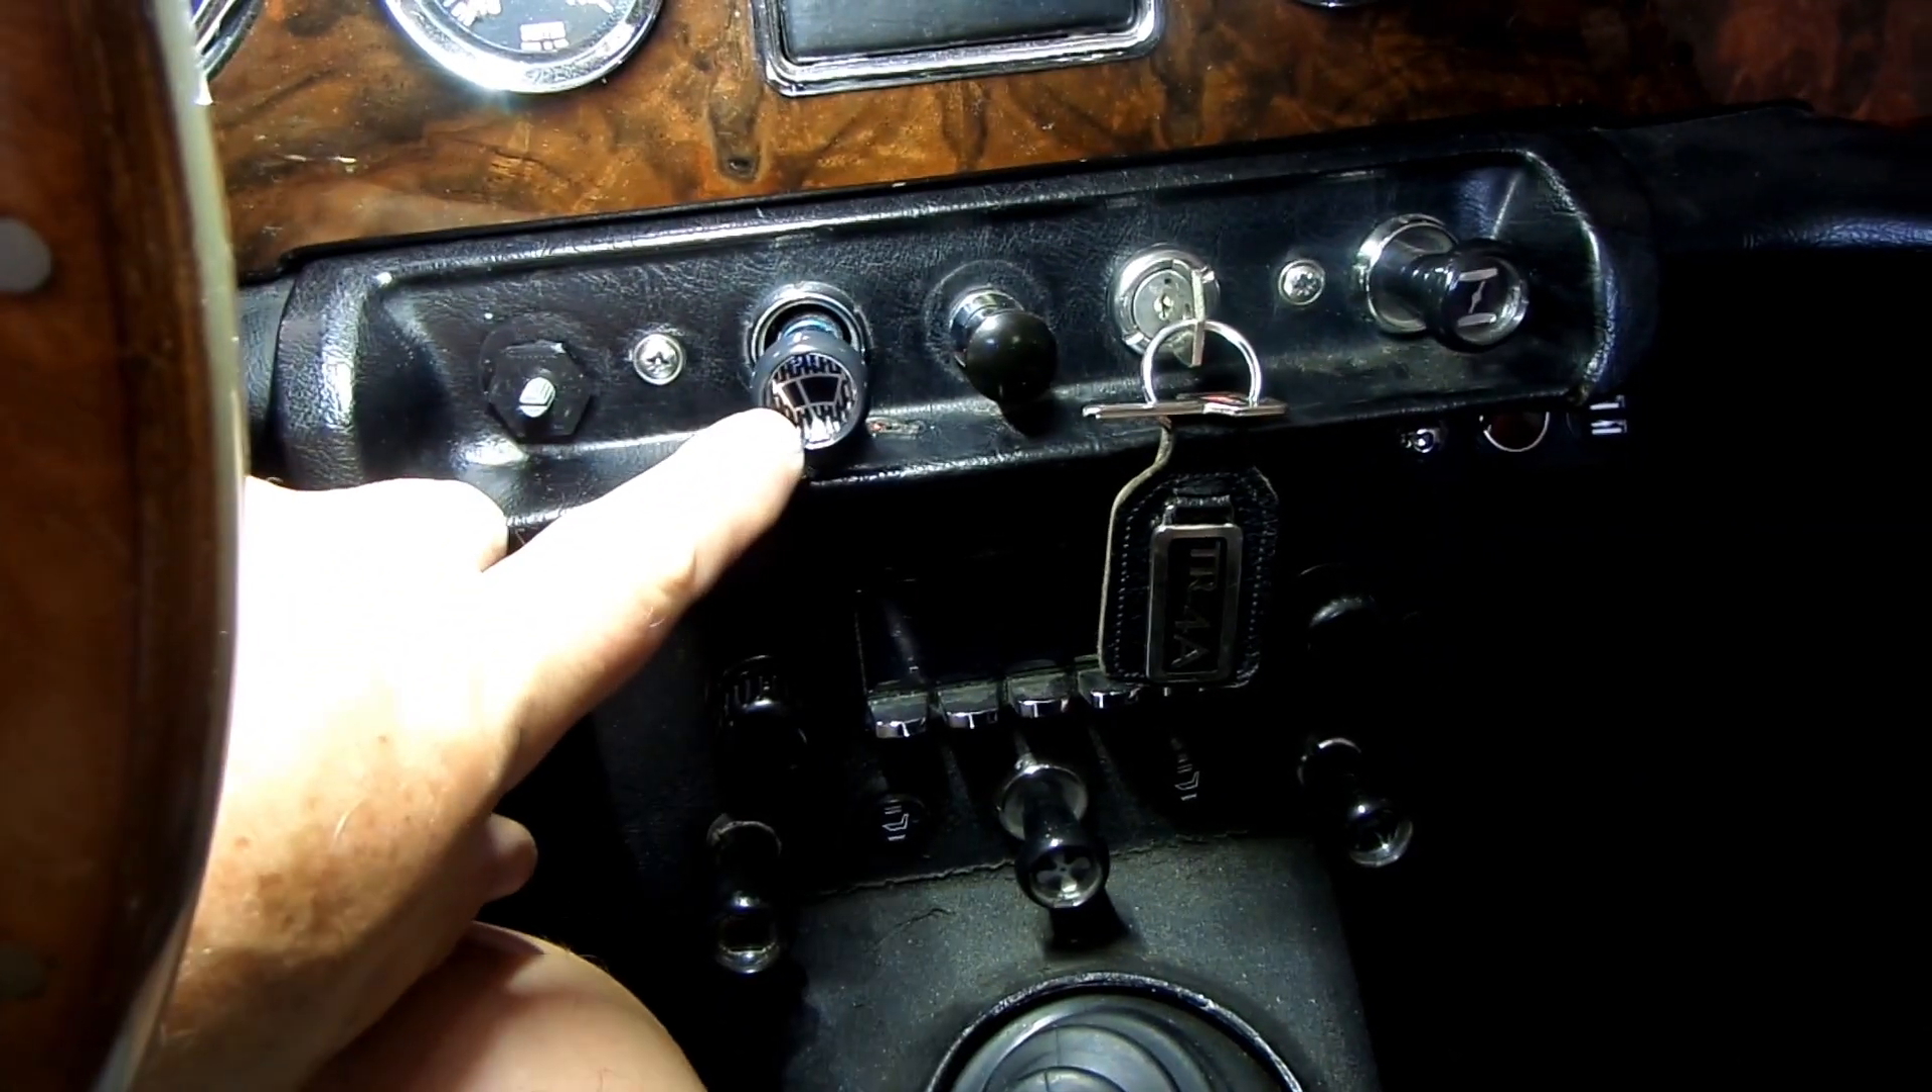Okay, so it's all back together. My new switch is in. I've got the official TR4A wiper control knob.